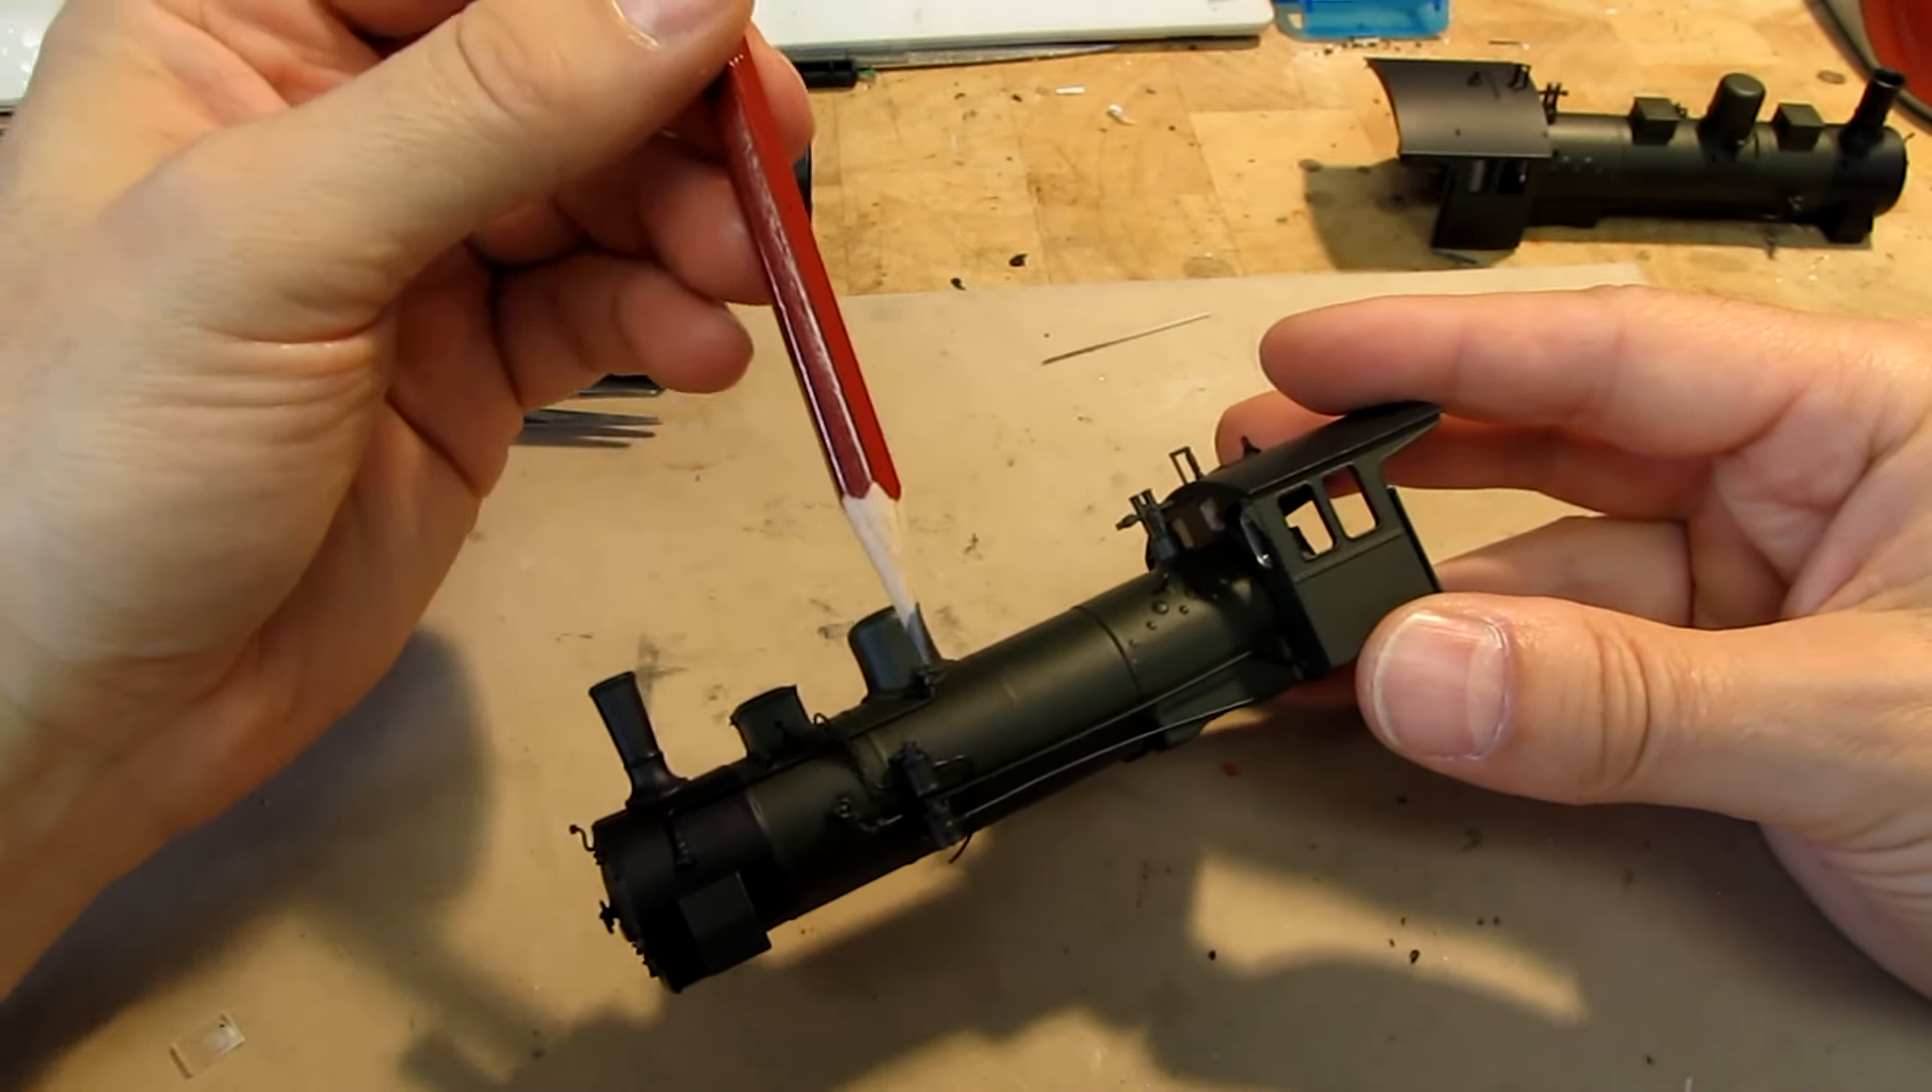Jetzt sind die Führerstände drauf. Die Fenster sind schon zum Teil drin.